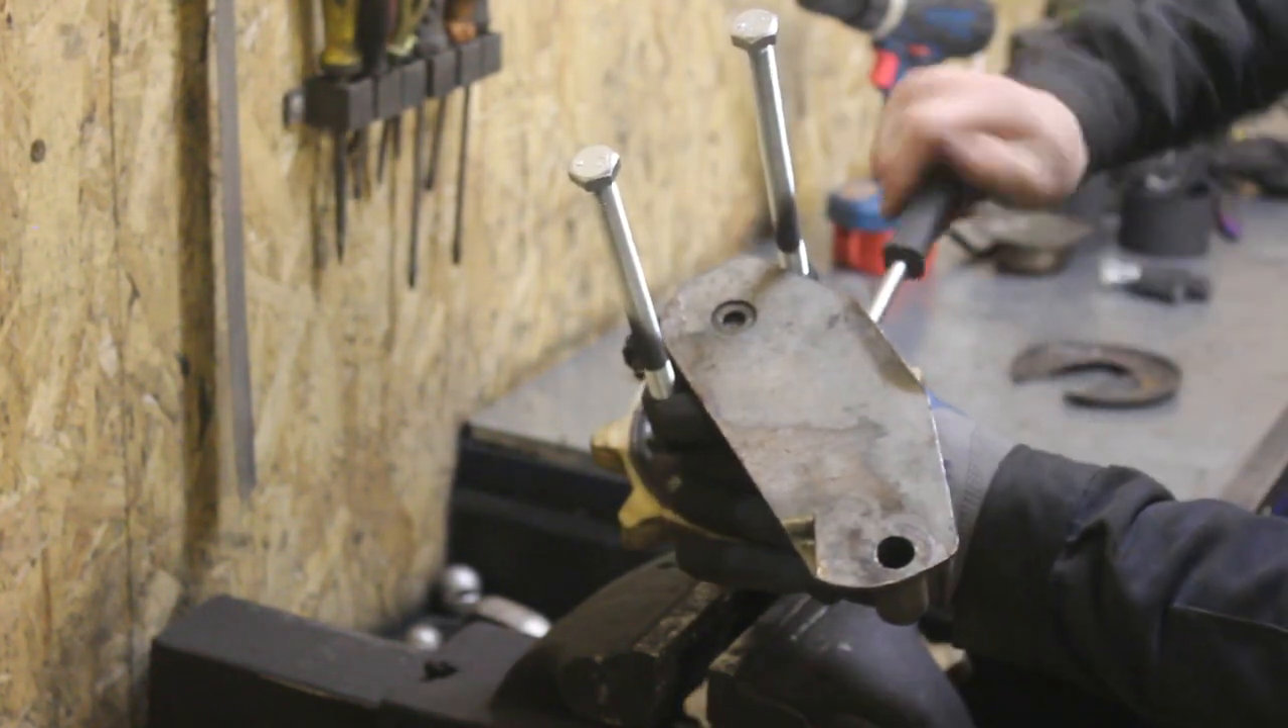То есть вот мы вкрутили два болта и съемник у нас на месте.